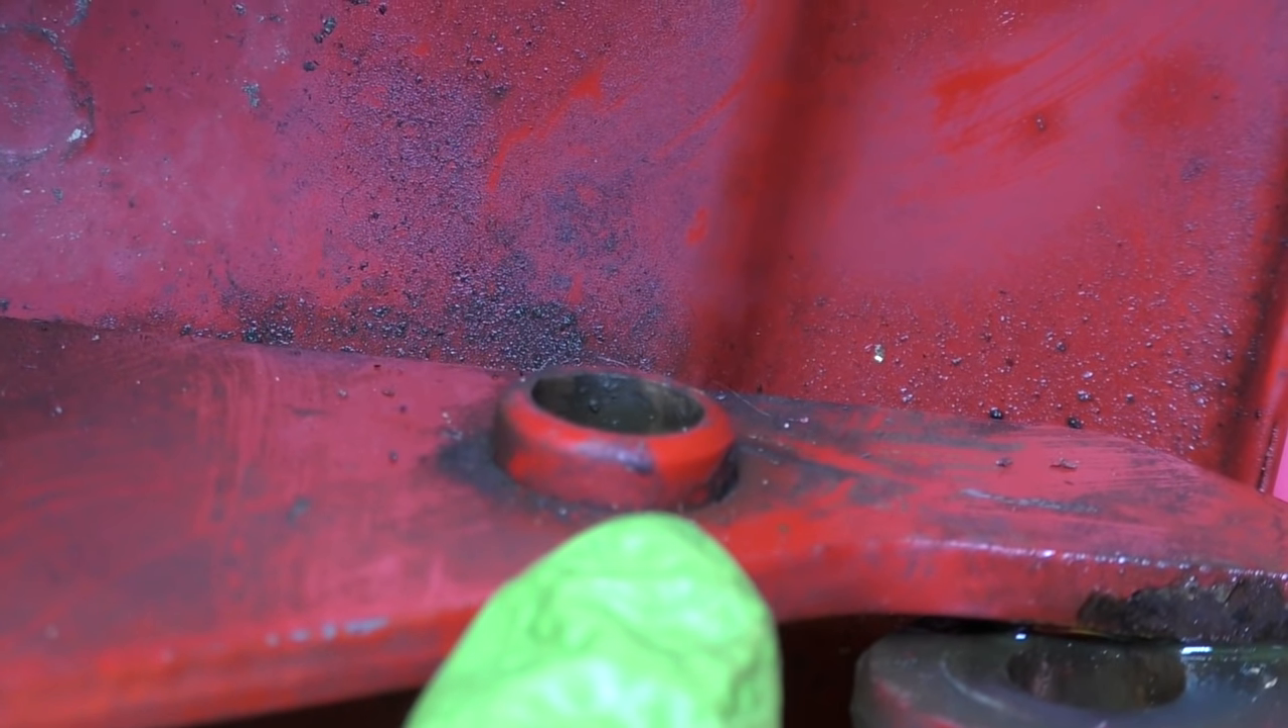You can see really well here how this bushing sticks up past the bracket on the door.